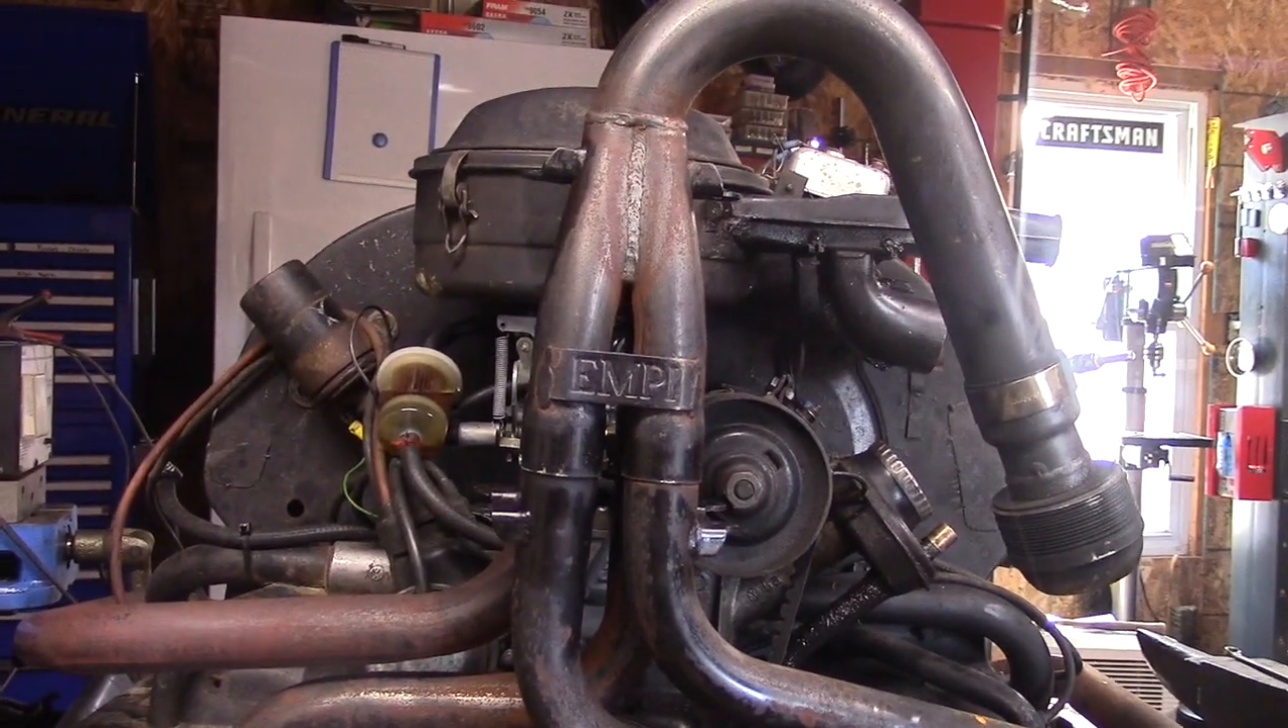Okay I now have my pipe in place.